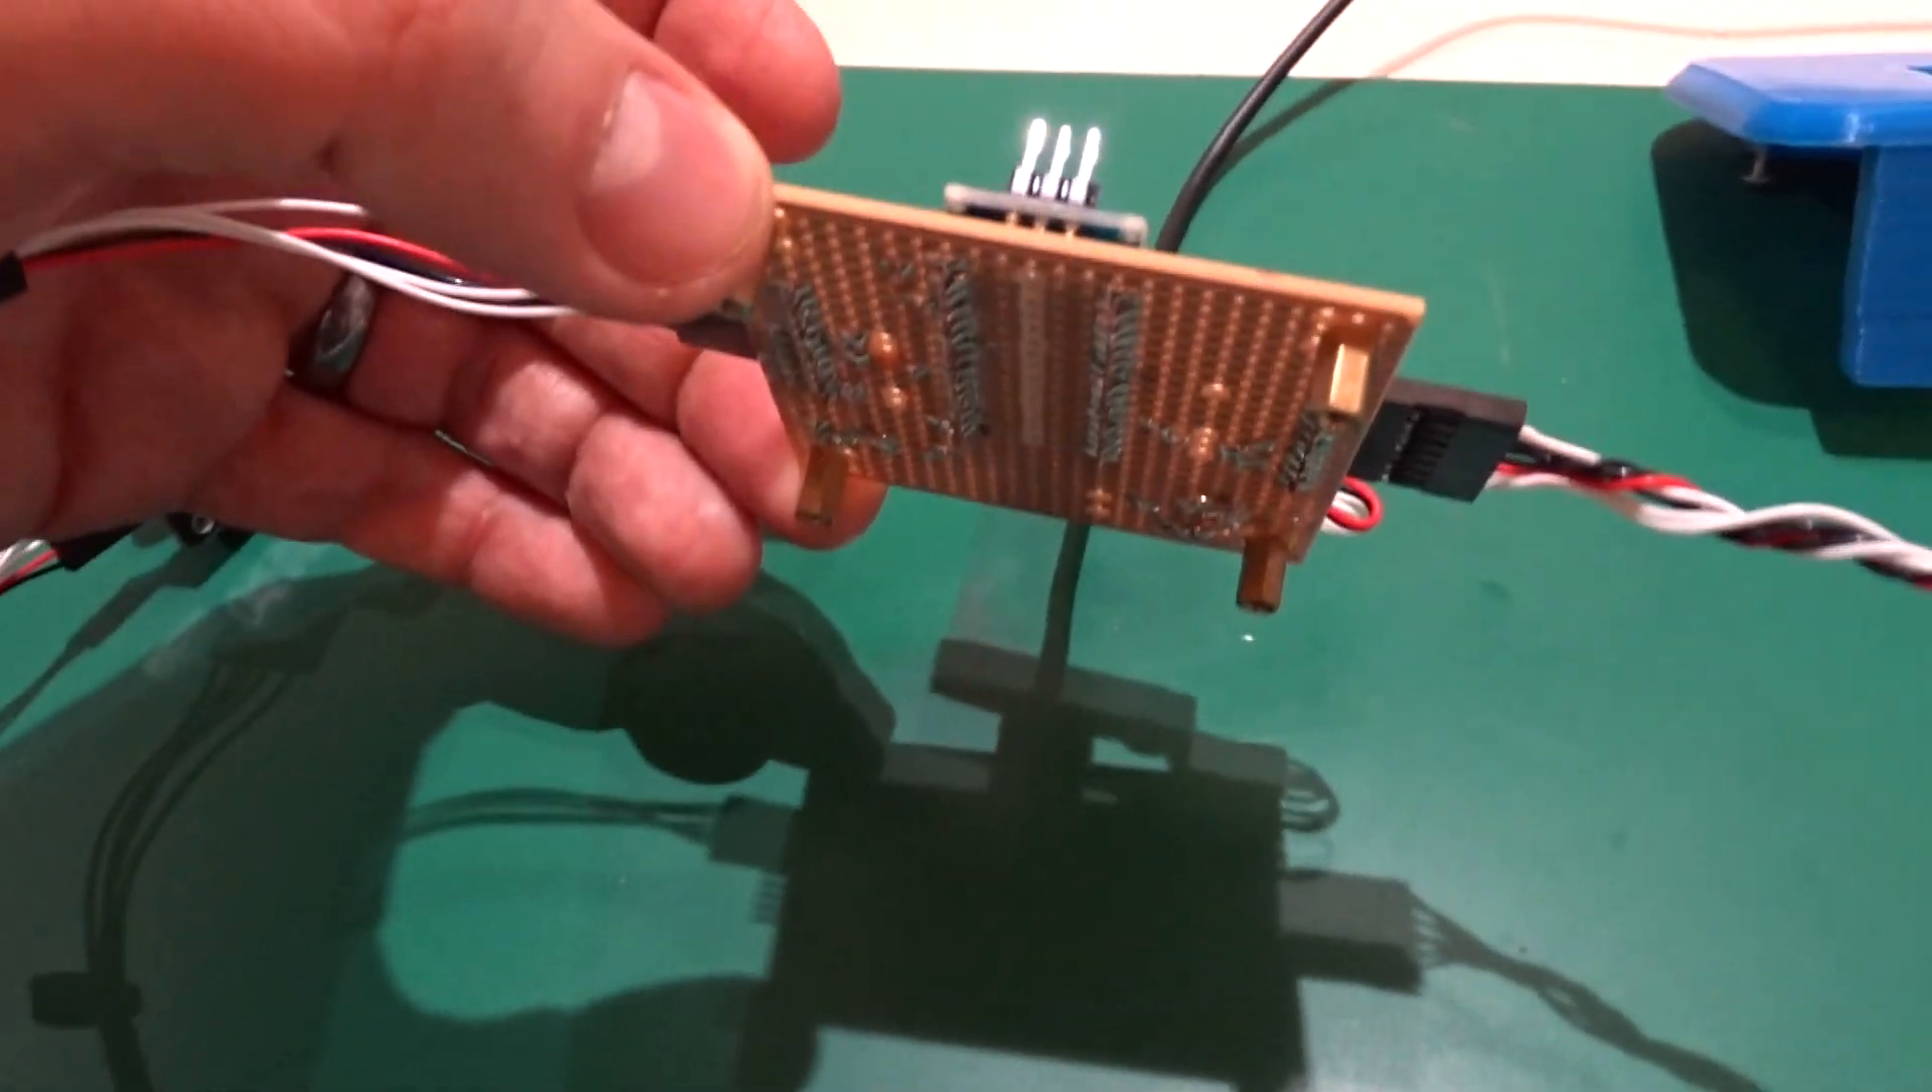I have taken the circuit off of the prototype breadboard and fabricated up a strip board circuit.